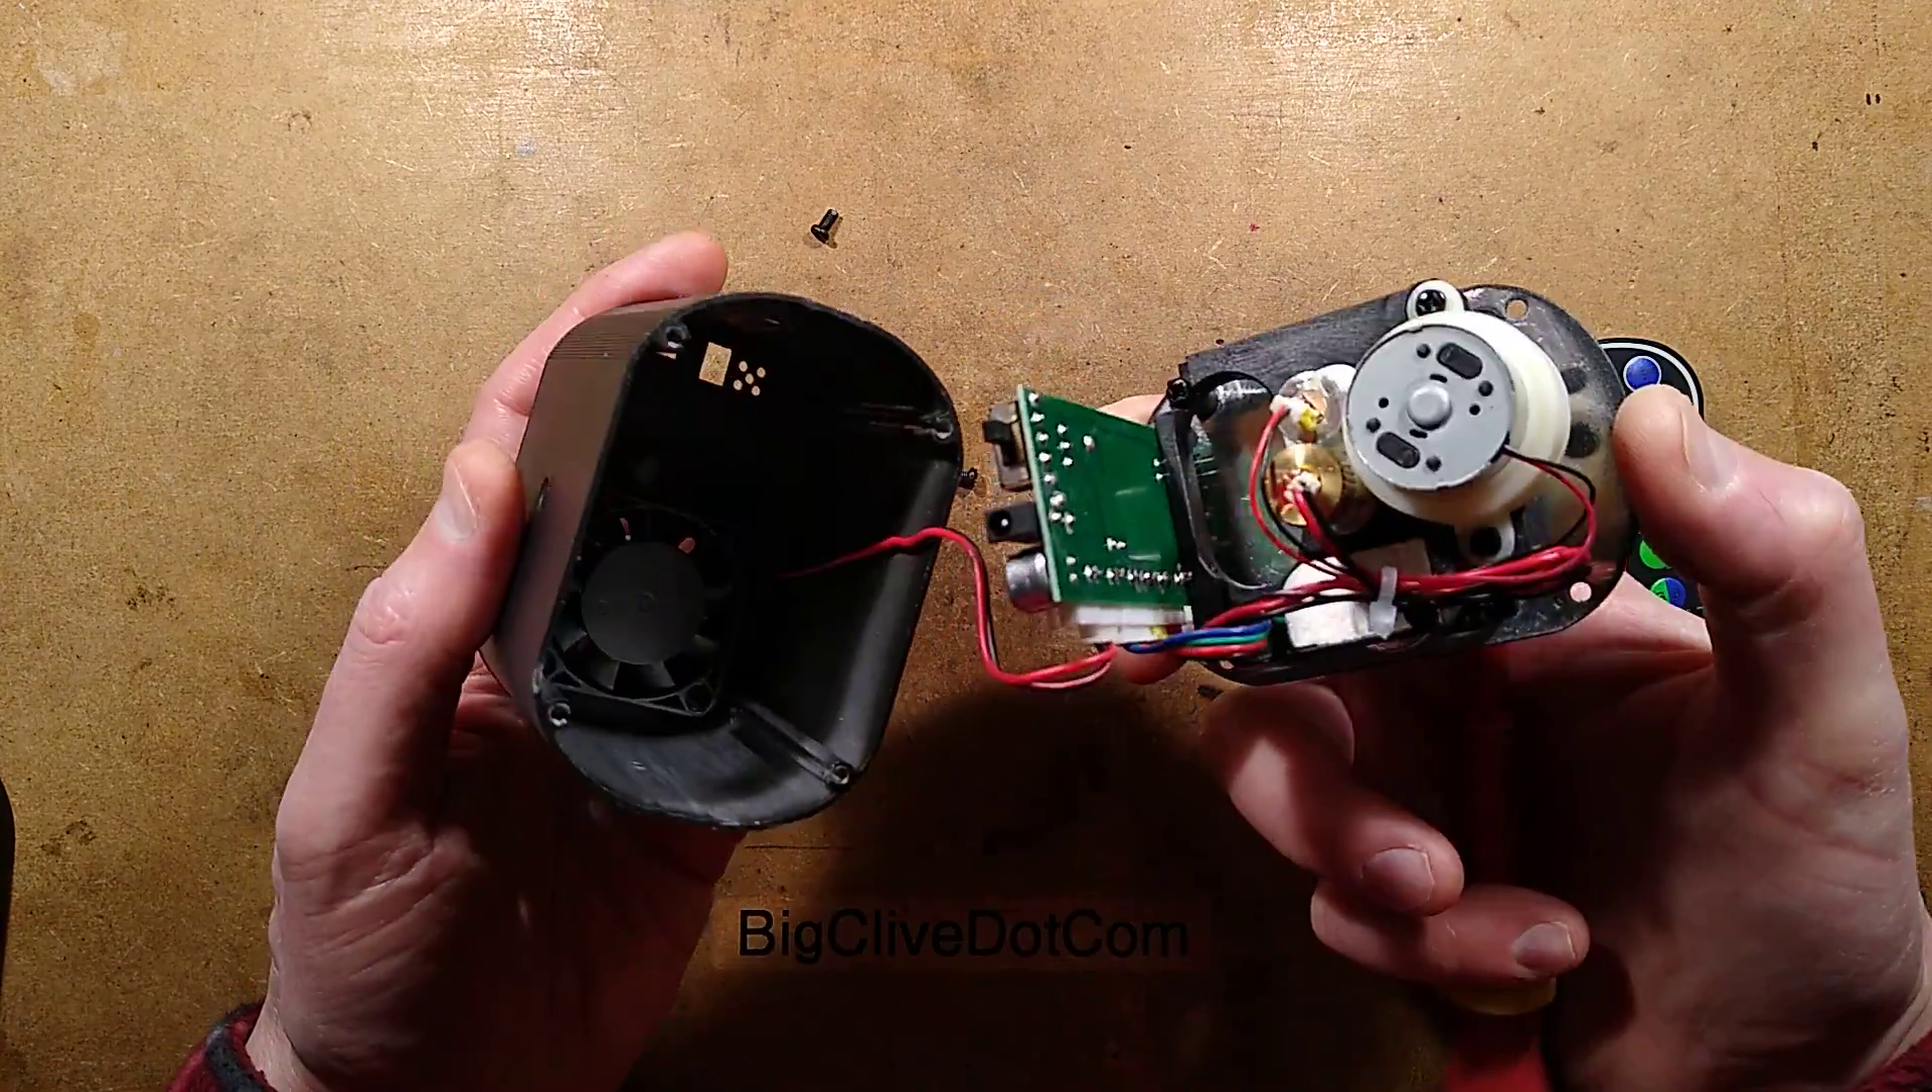Here is The main assembly actually all that's left in the back is the fan now Let's unplug that.